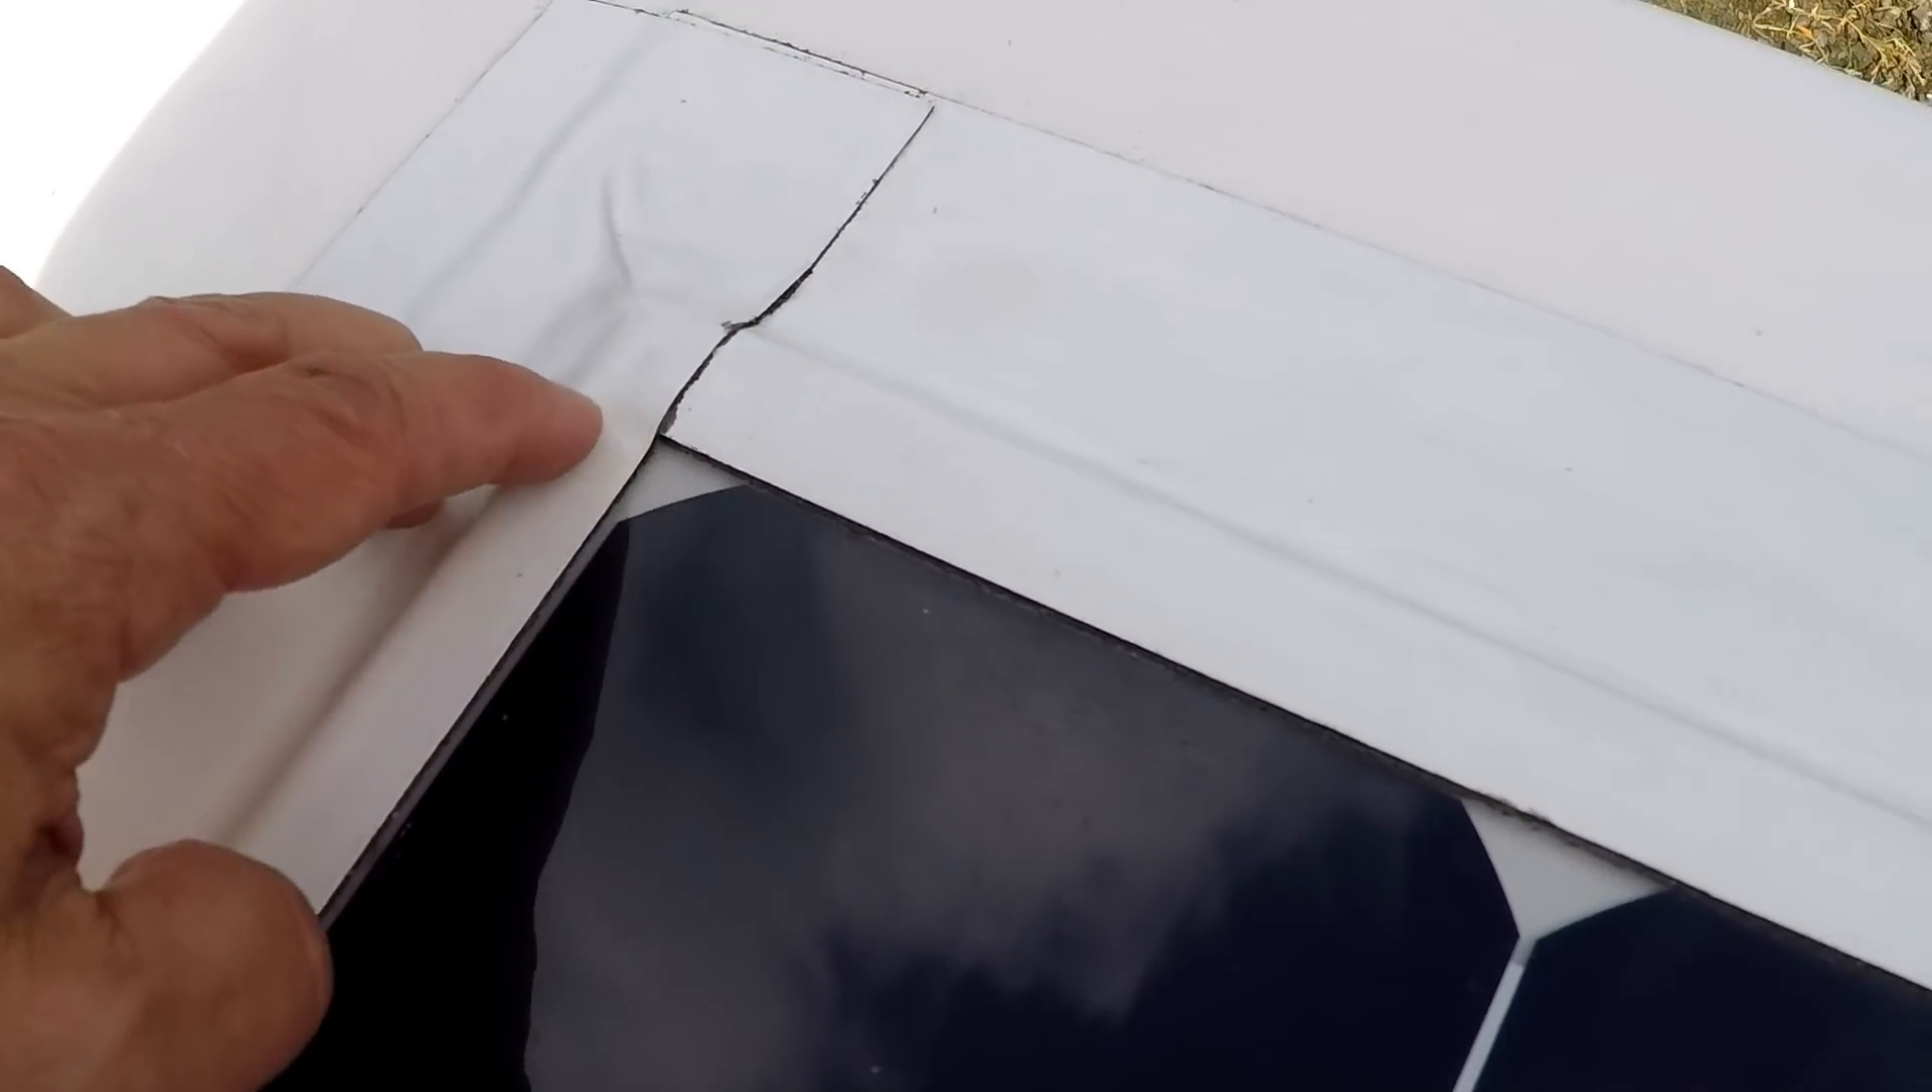What I found is that this seal right here is not a hundred percent waterproof so there's a you know overlap right here and there's a little gap that goes in here.